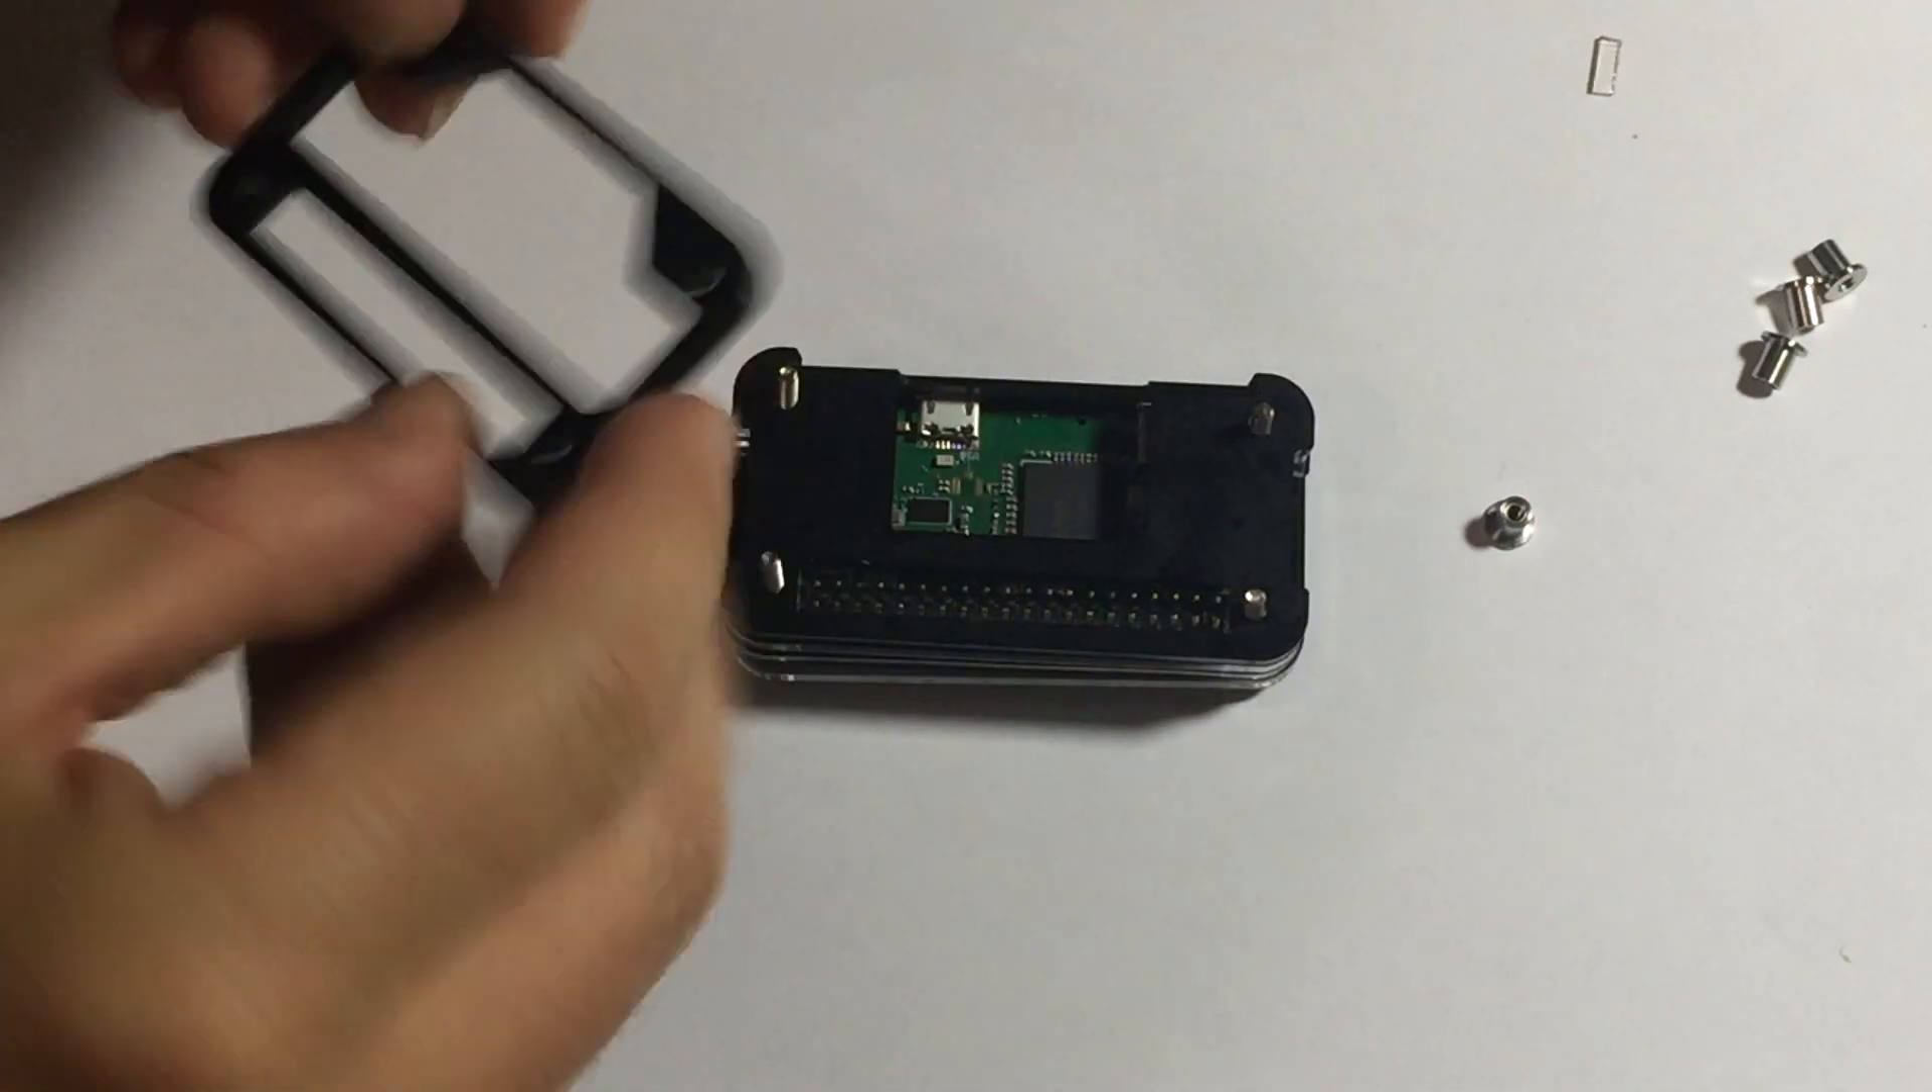The Raspberry Pi itself isn't closed just now.